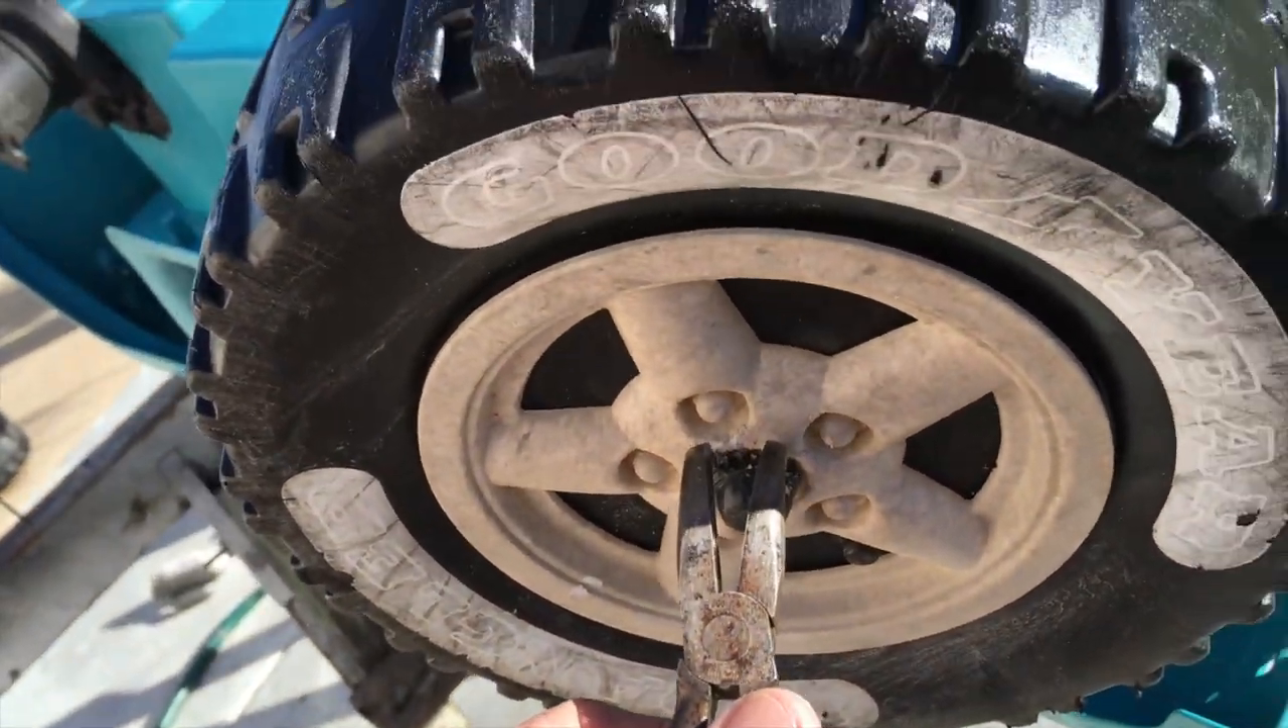Here's the chassis on its side. I still have to remove the wheels.